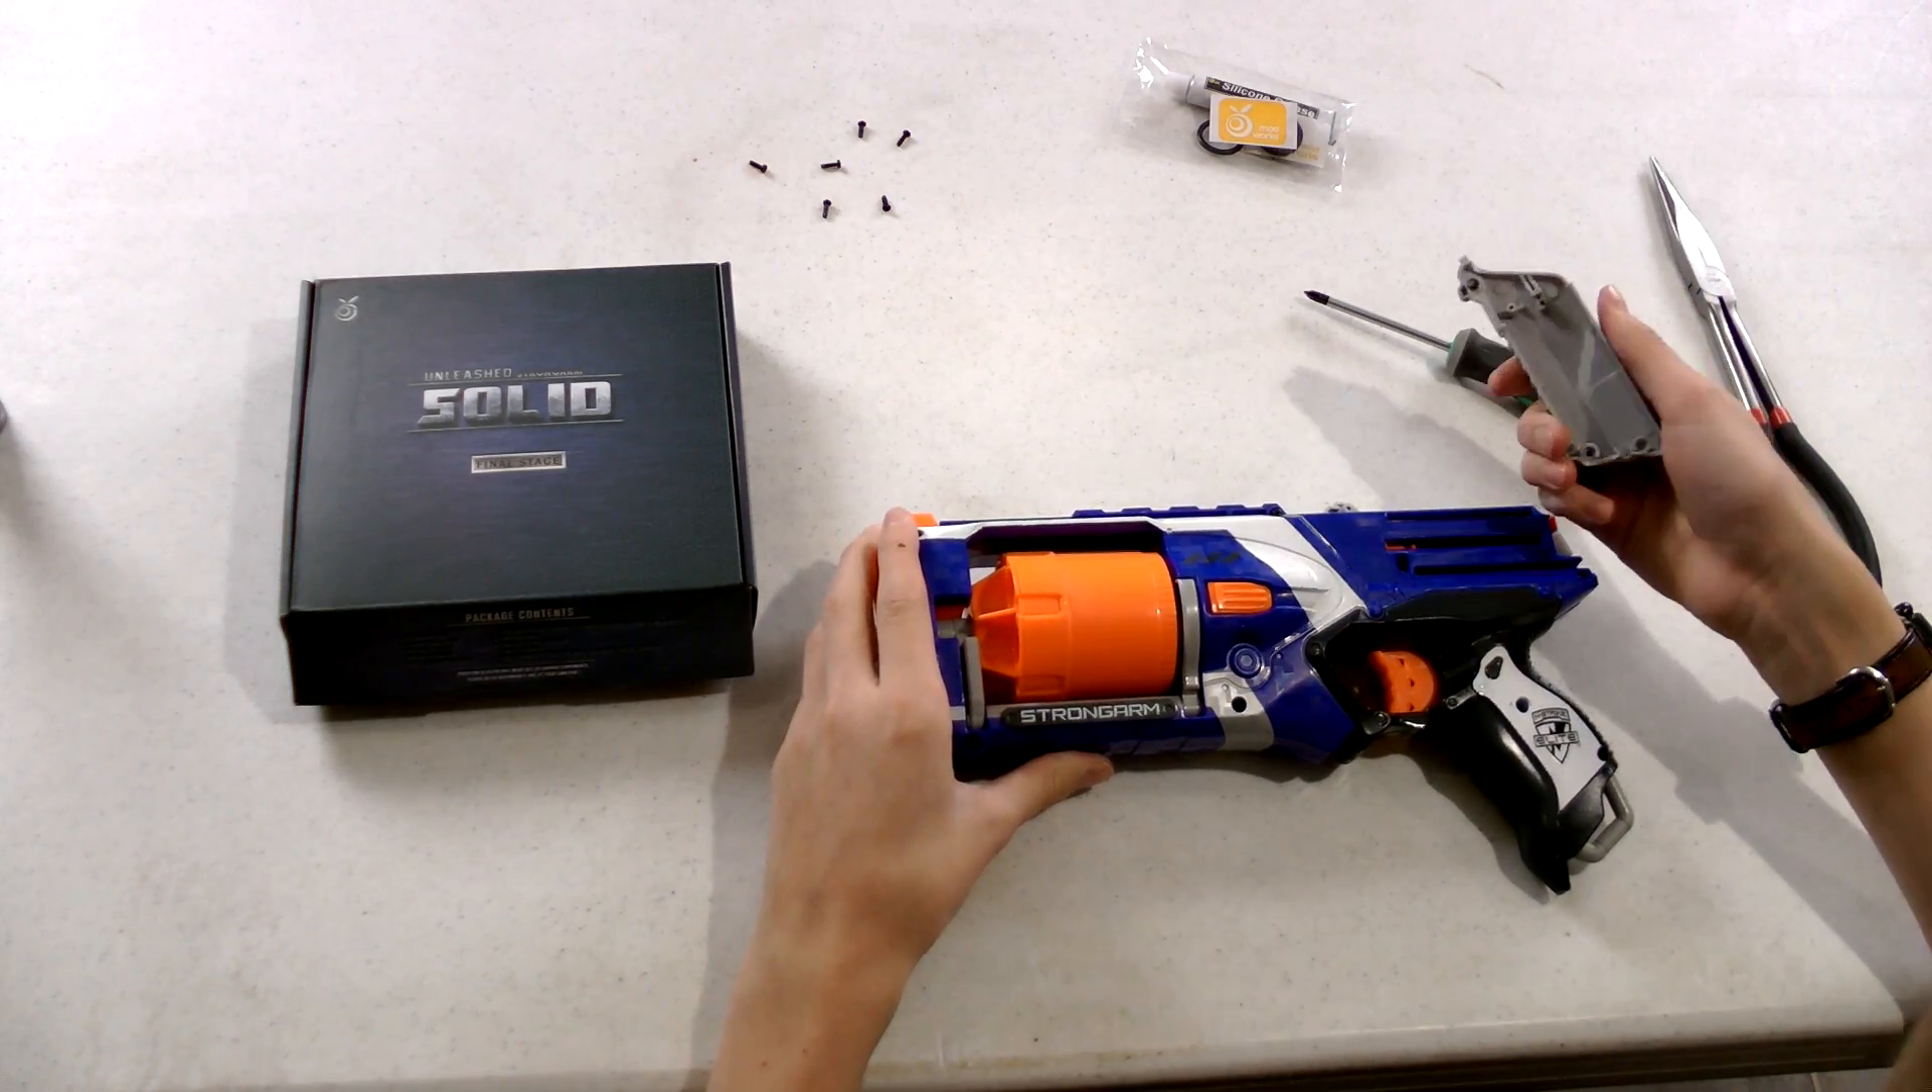So now I've taken out all these screws.